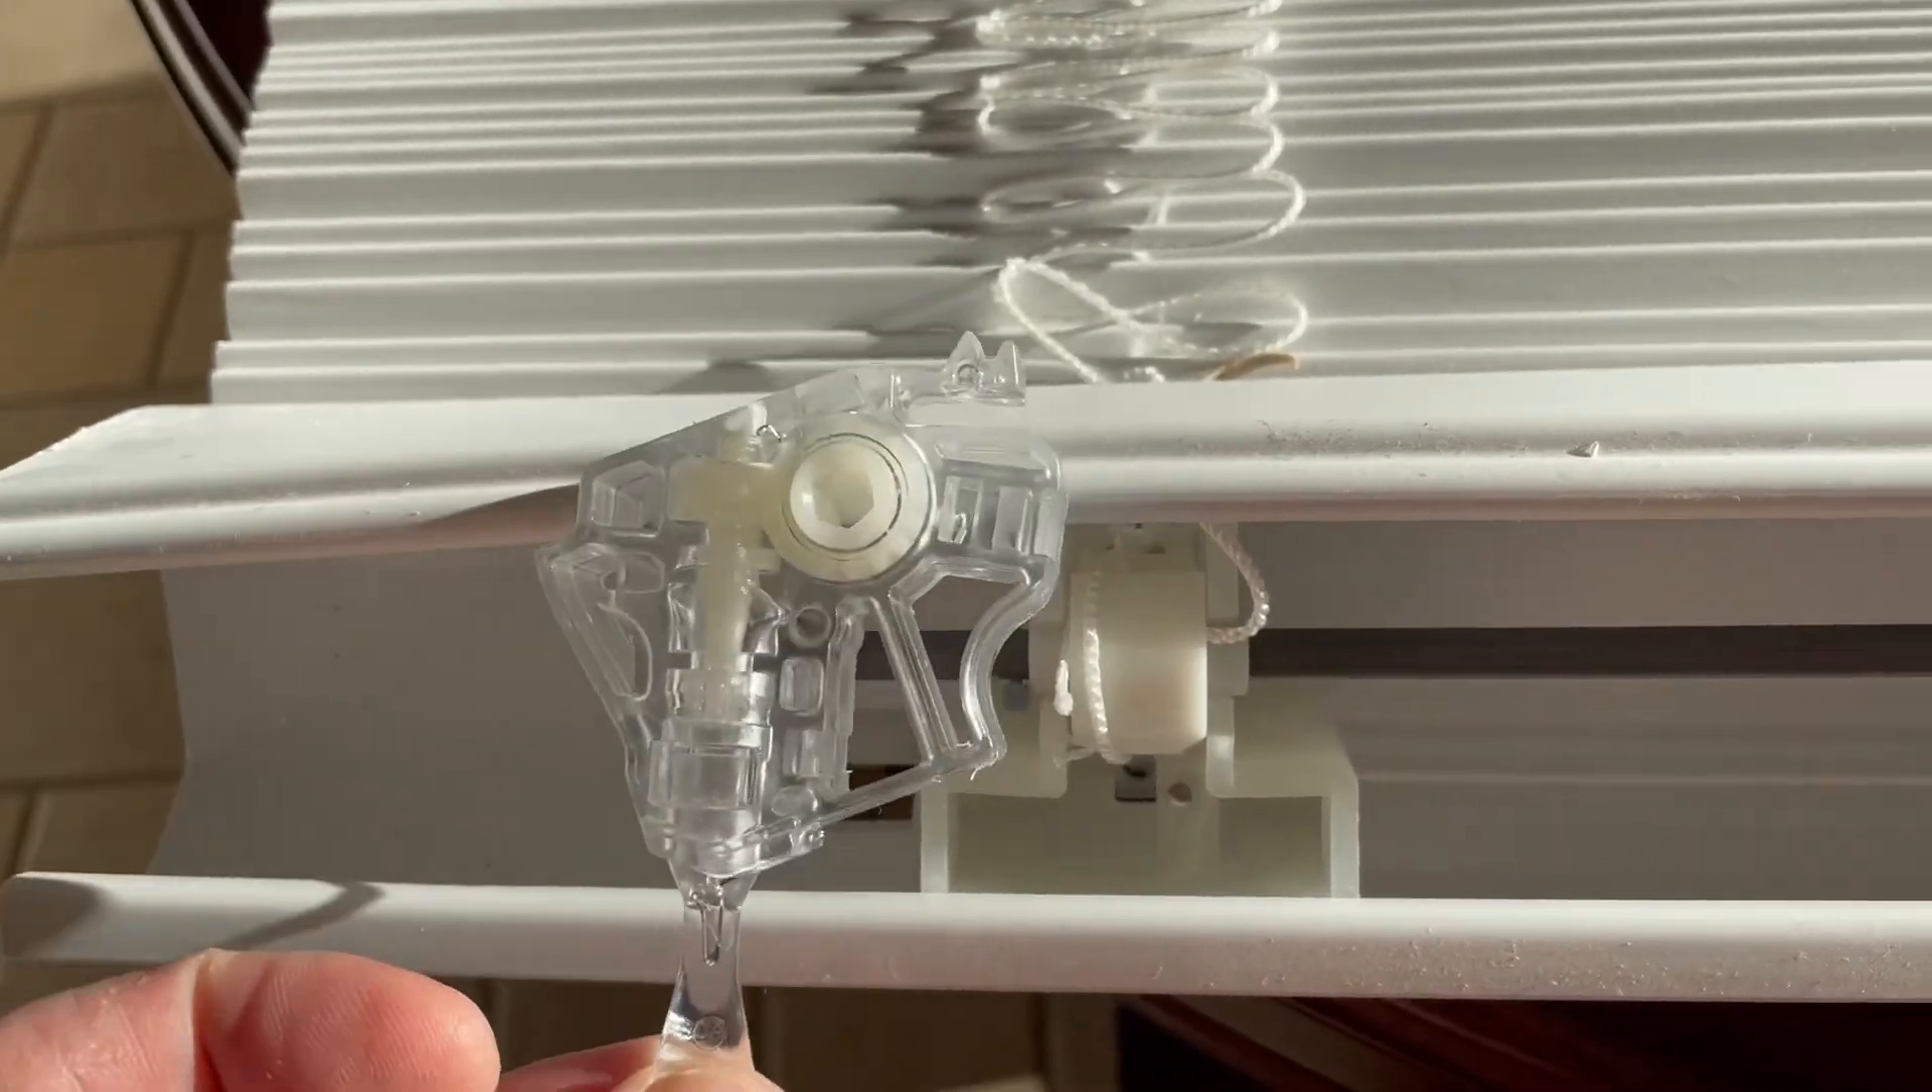As you can see right in here, I took this gear section off.